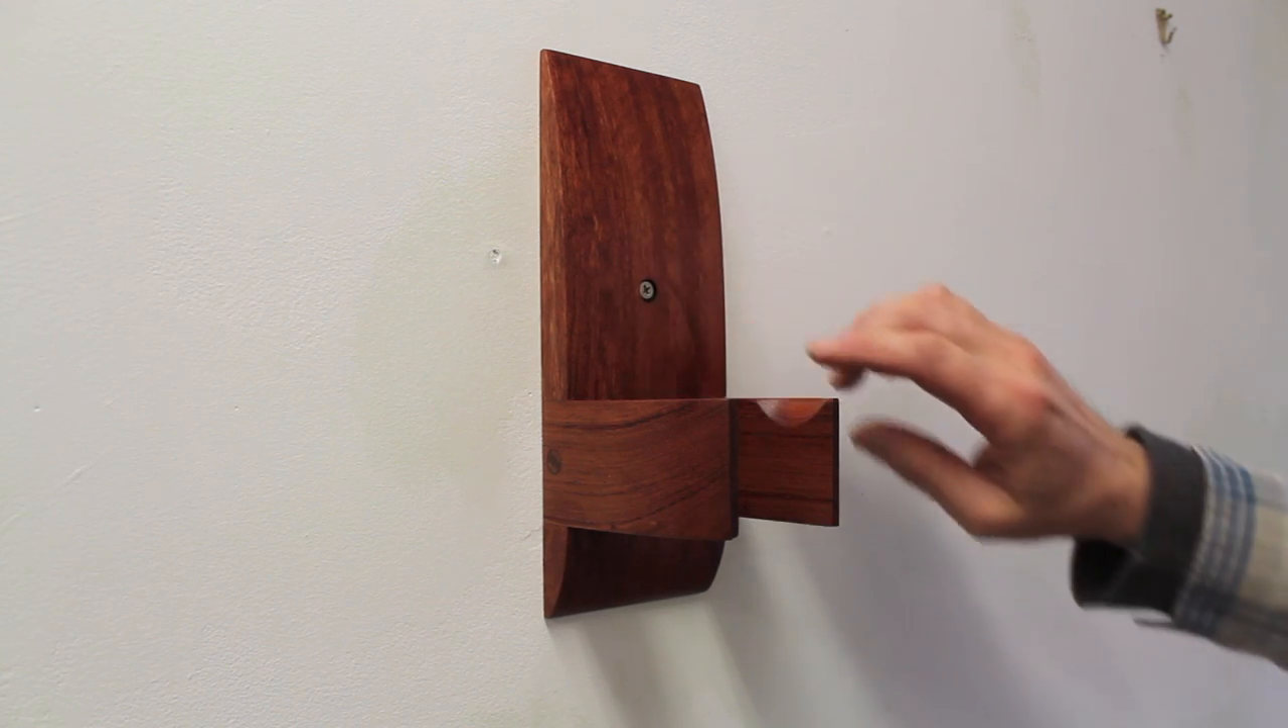So right now the guitar hanger is just hanging by this one screw just in sheetrock and so I like to put the top screw in first and then level it and then put the bottom screw in.